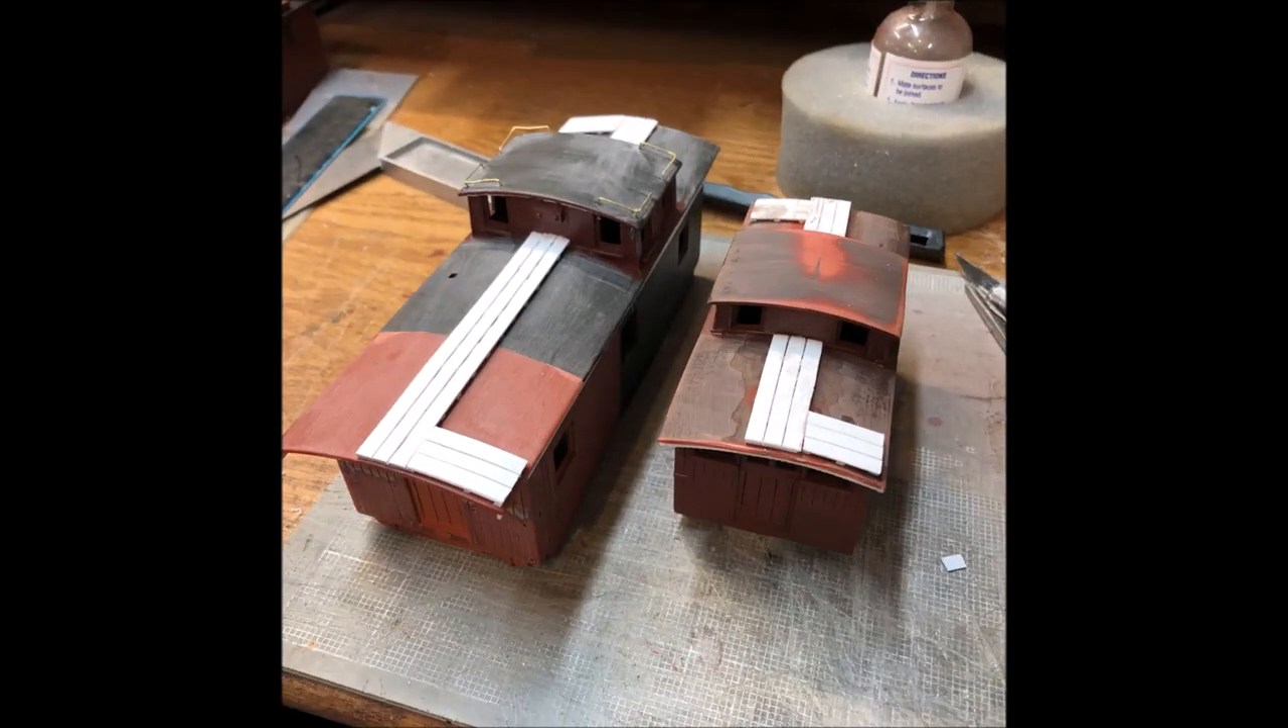And here you can see the new roofwalks fitted to the narrow gauge bobber caboose and the standard gauge caboose.